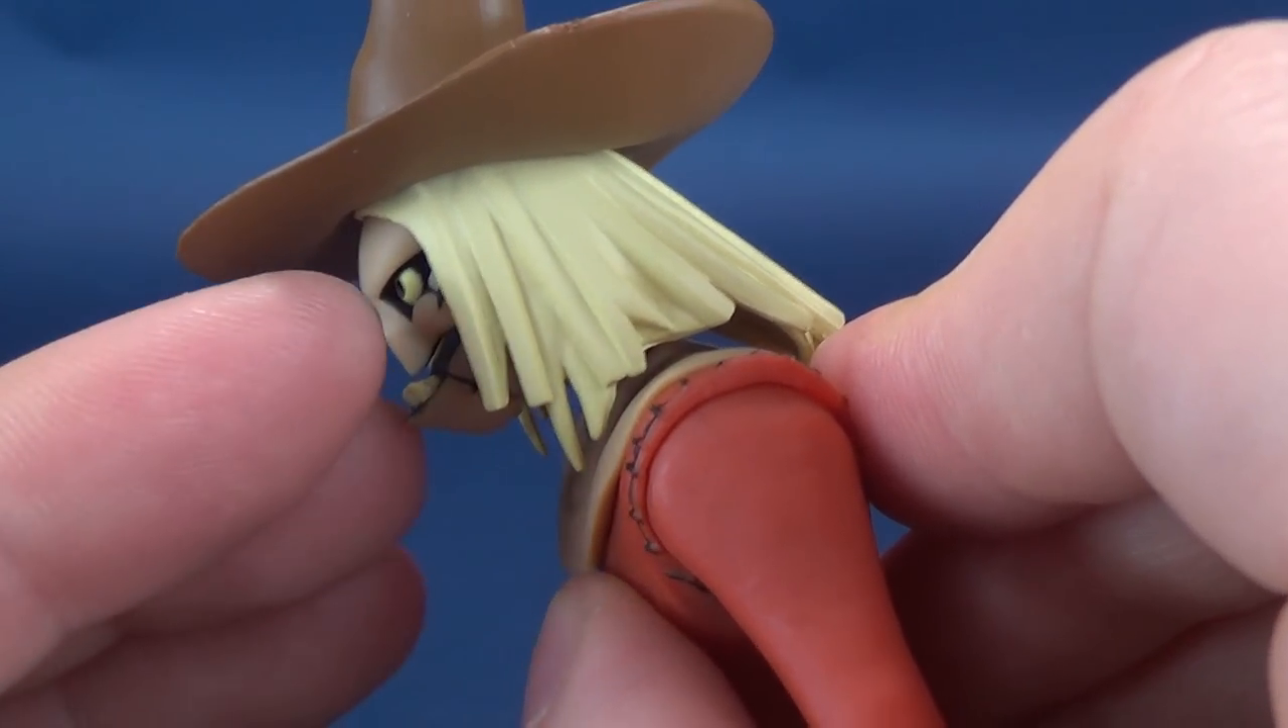There's a visible gap between the bottom jaw and the top jaw.